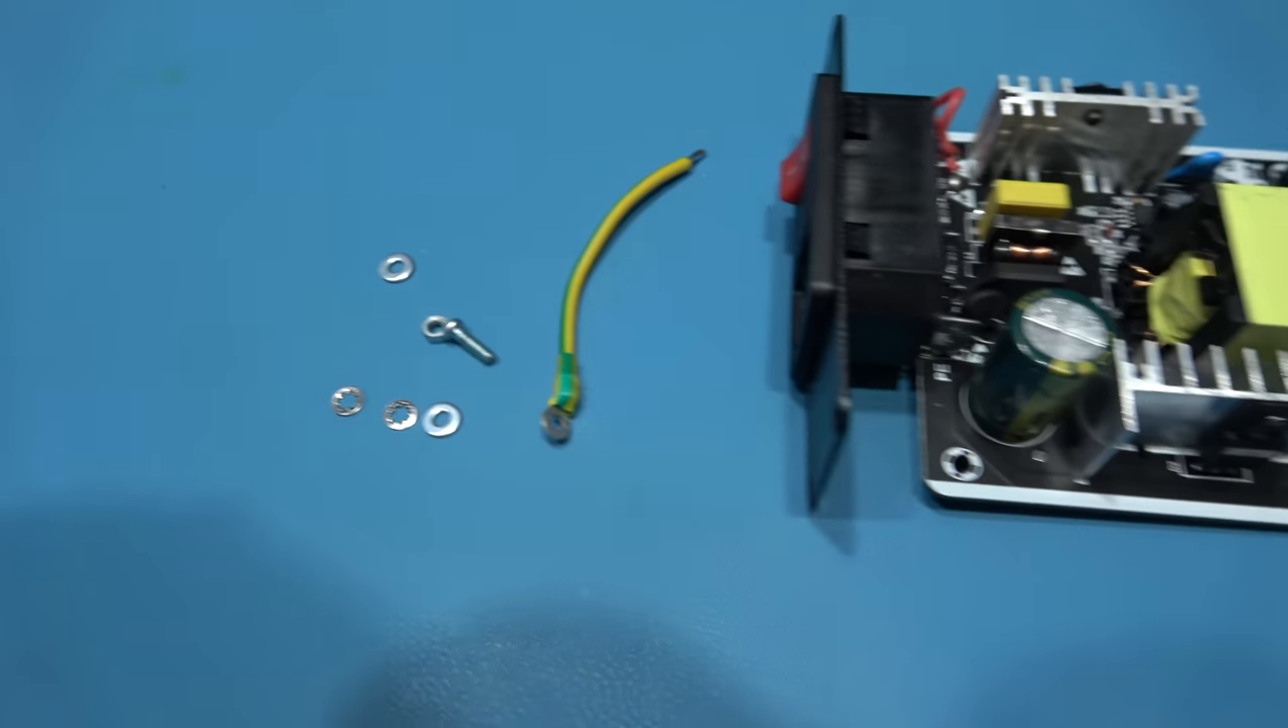I've got some earth cable, got a crimp on the end of it with a round circular connector.